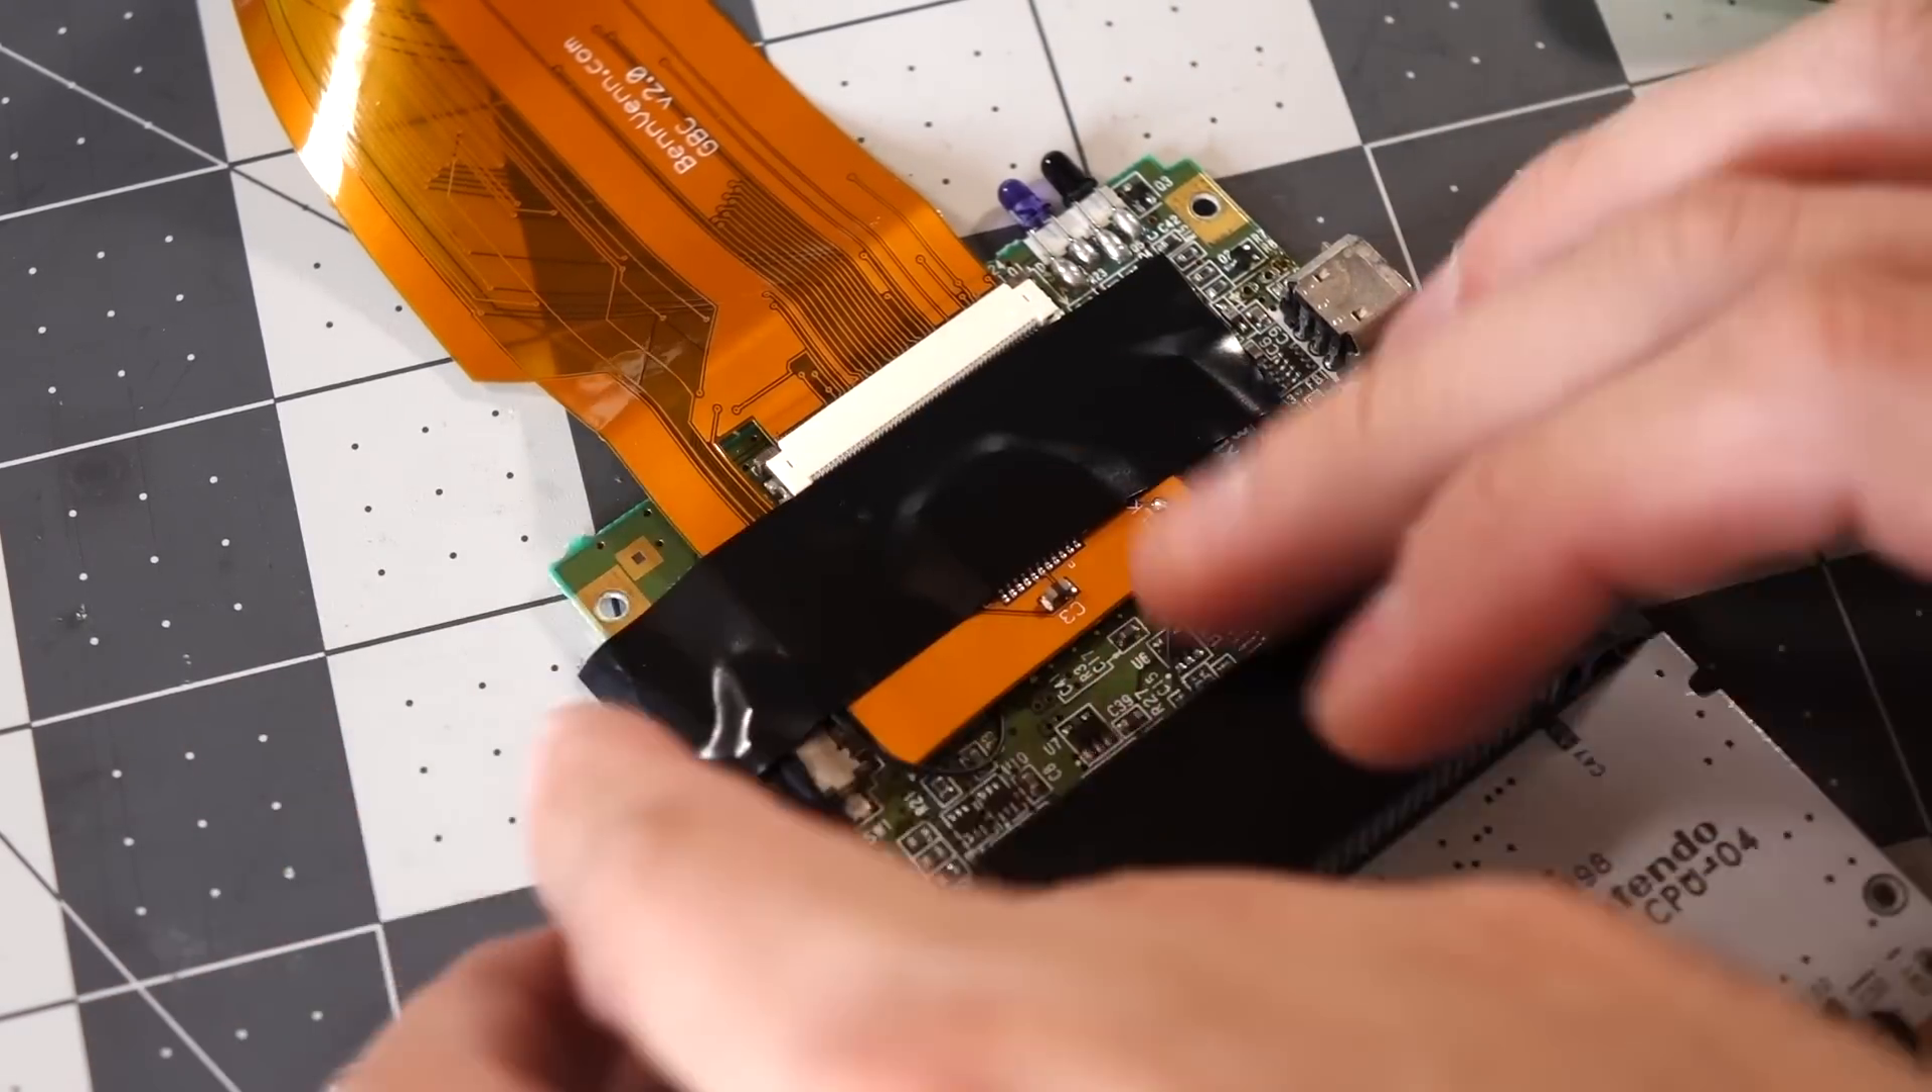I also put a piece on the front of the board to help keep the ribbon cable in place.